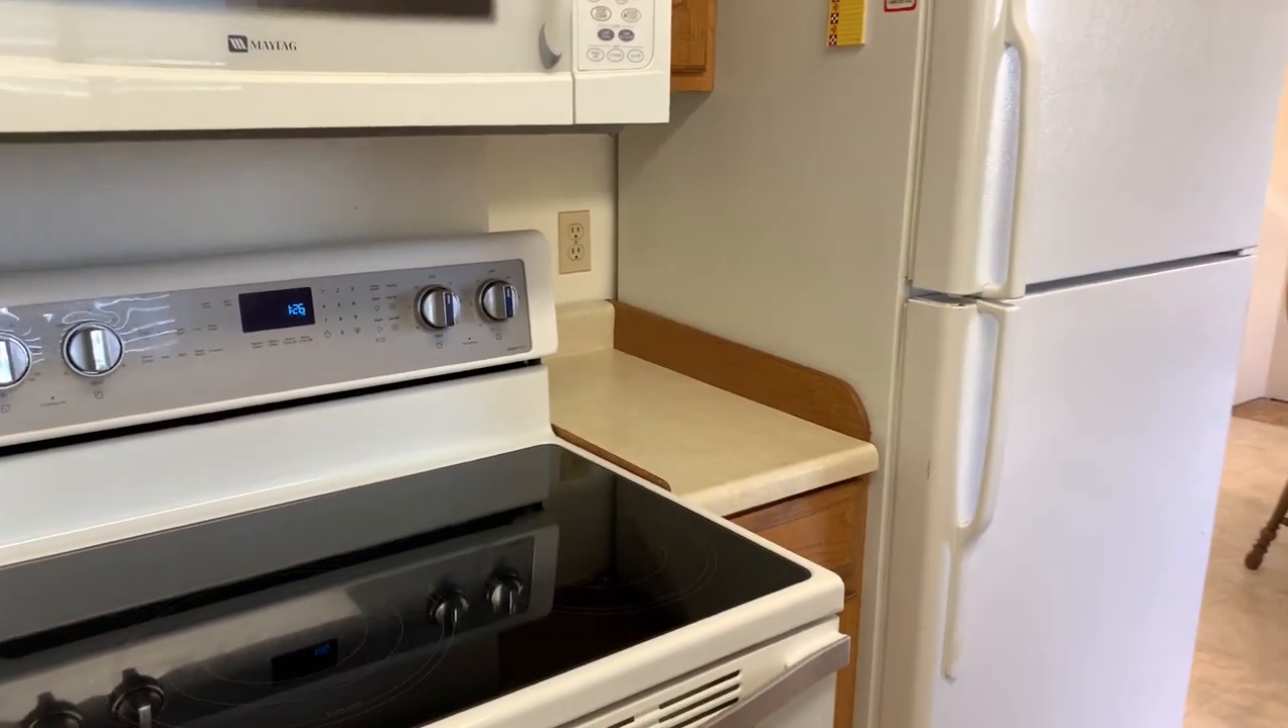The cabinets are back in and then the fridge sticks out.